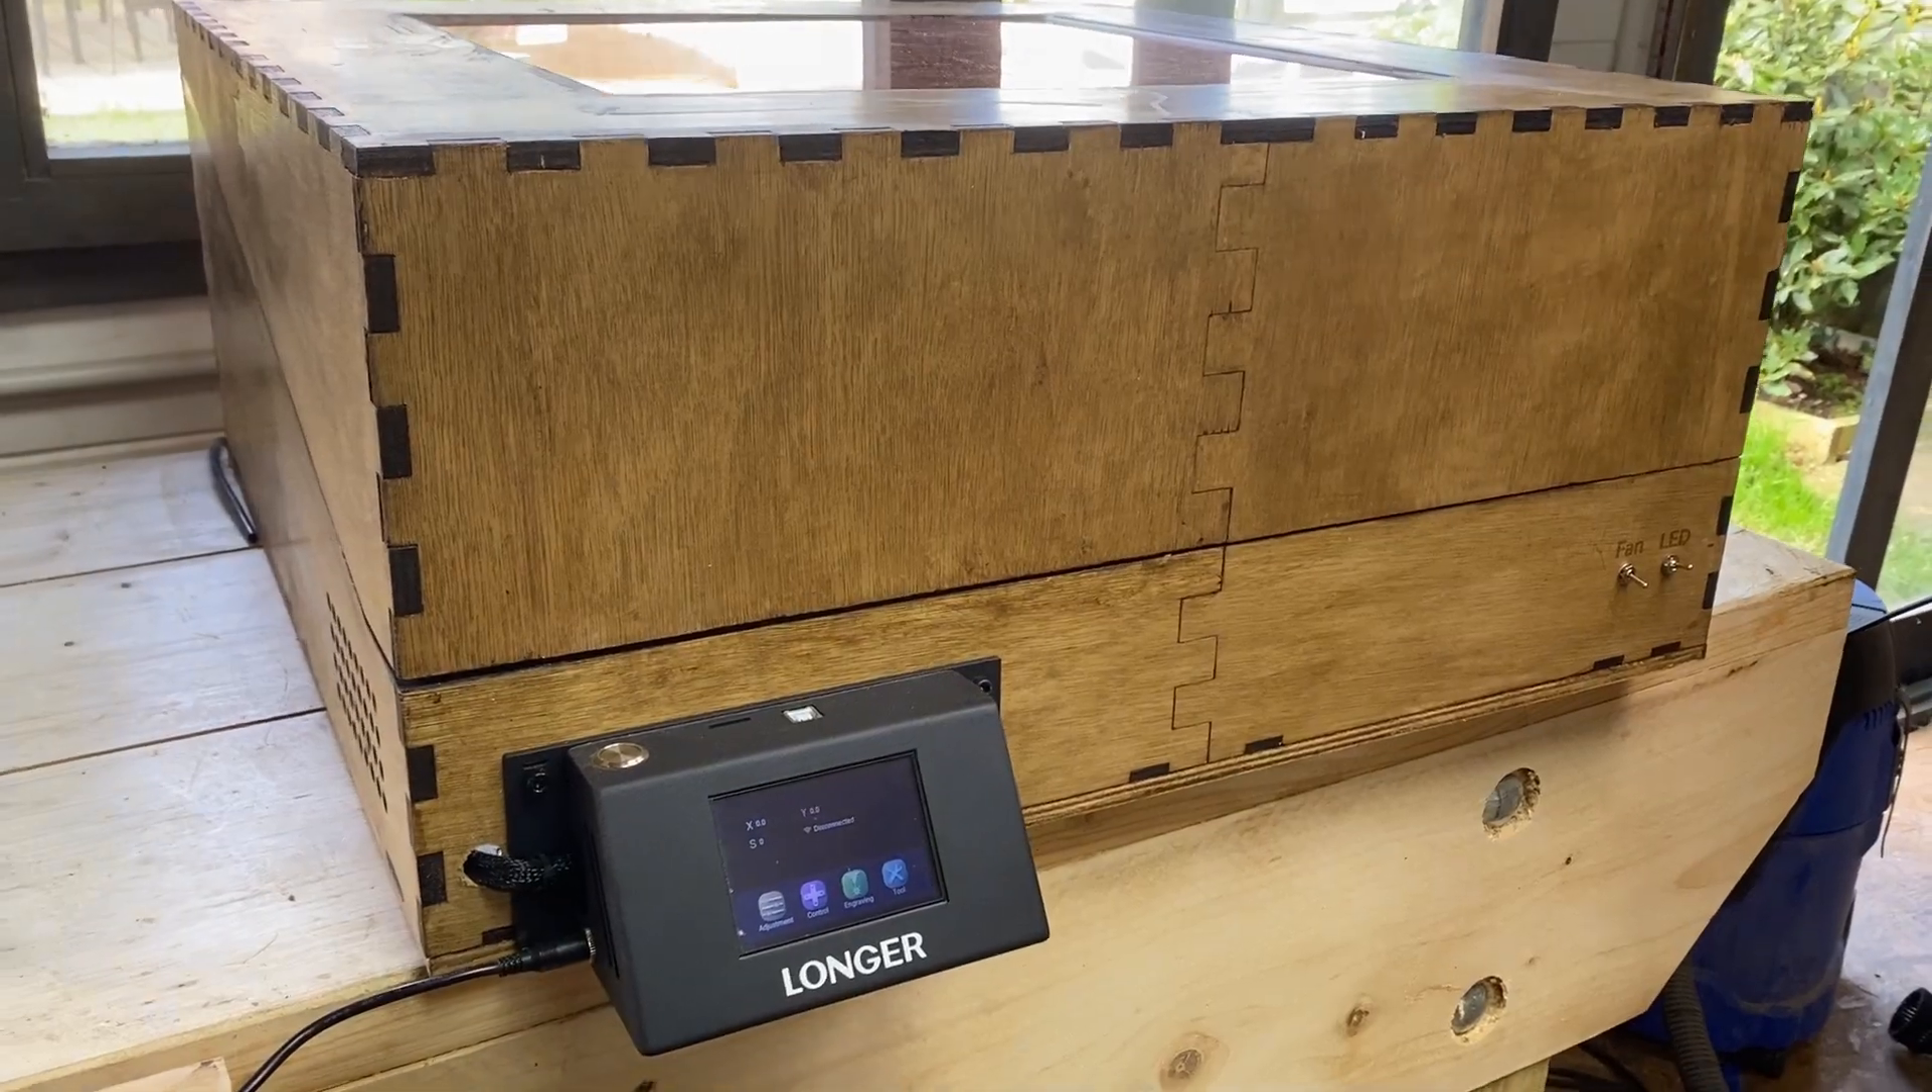It's looking pretty sweet now with the laser inside and the control panel really finishes the front off.